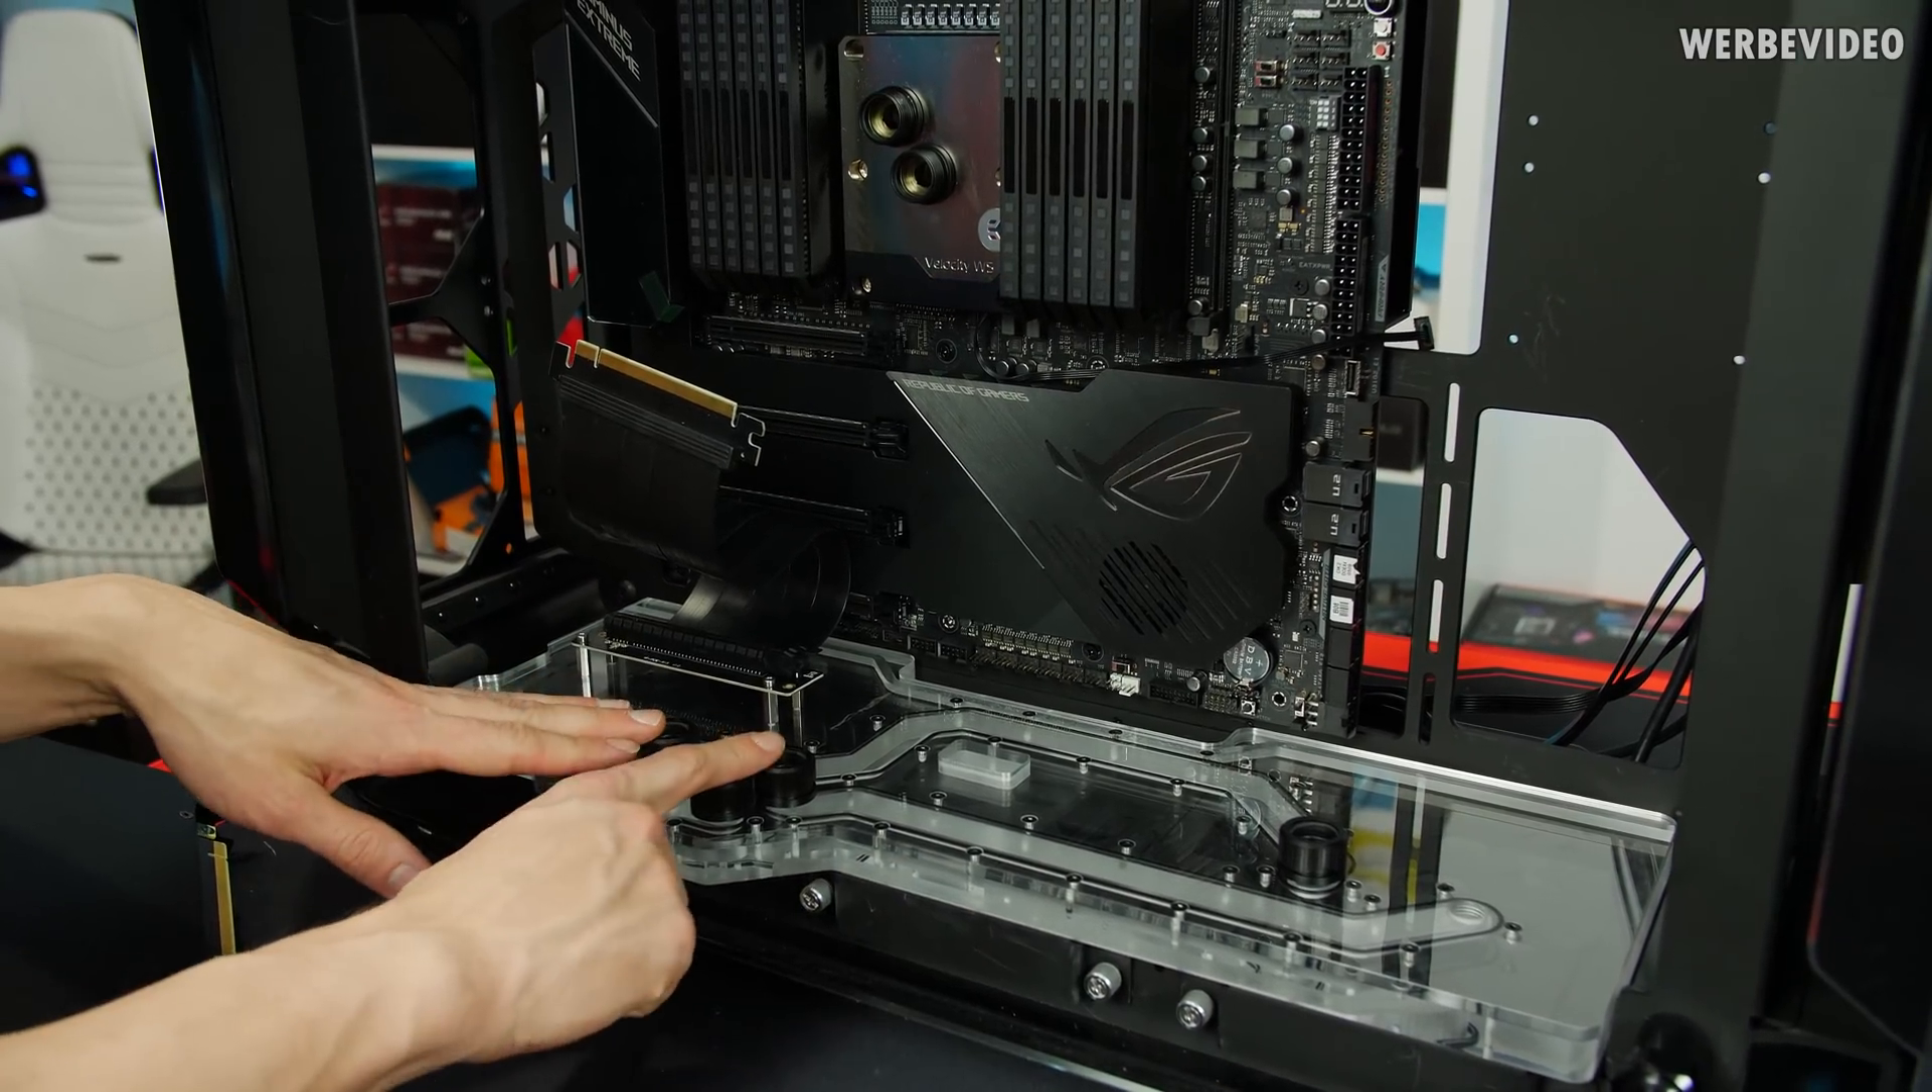Distro plate is sitting inside a case and I think it looks really beautiful especially with those EK fittings here.